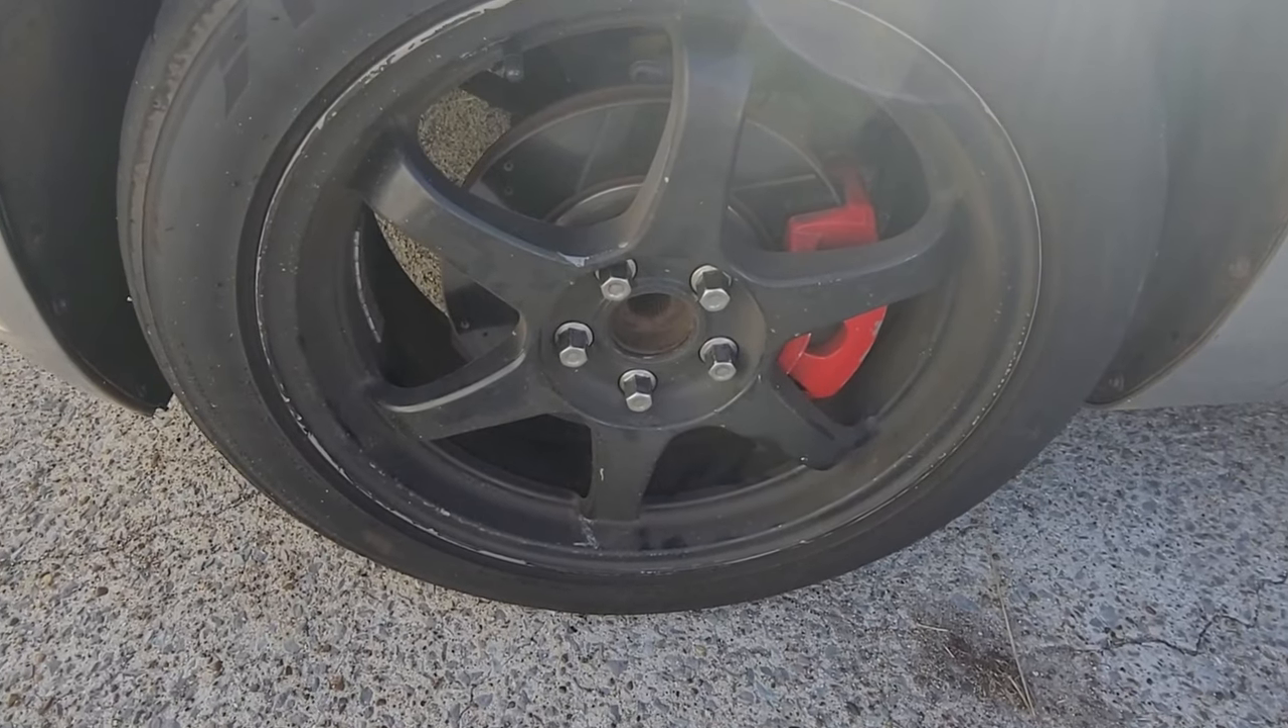Okay, the wheel is back on. The studs are looking good now.